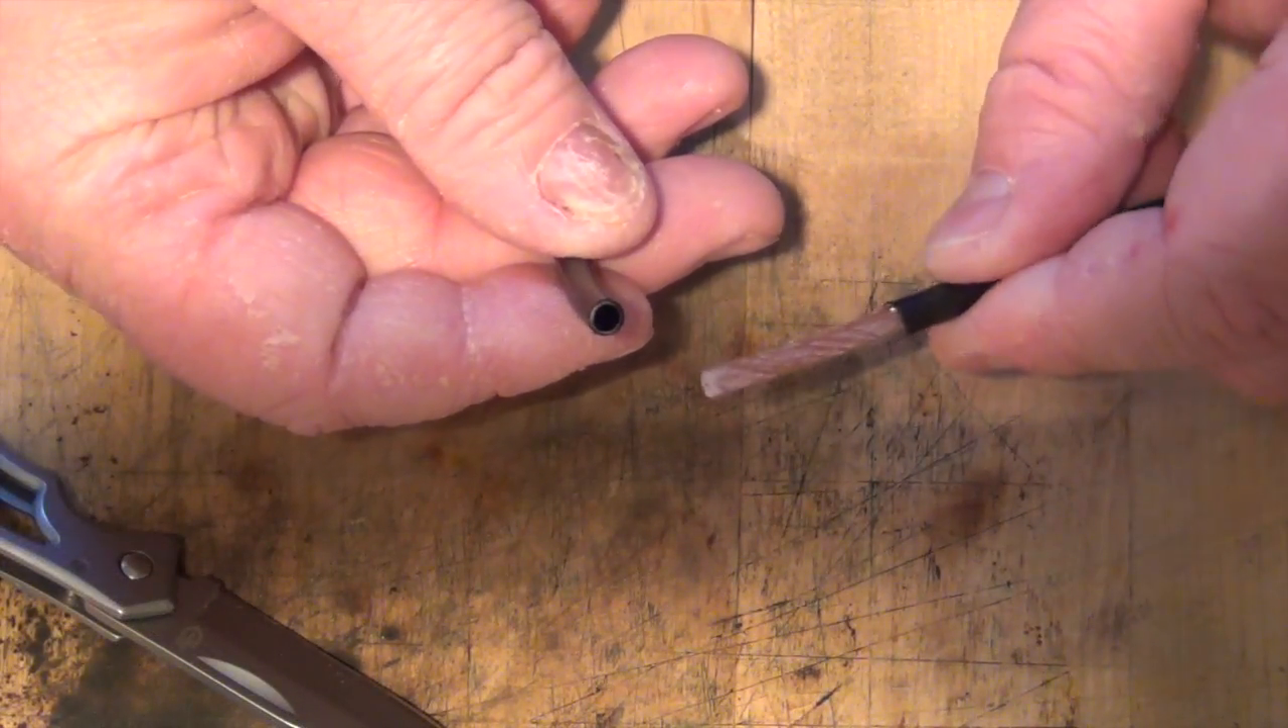And there we go, we've removed the outer protective cover to expose the braid.